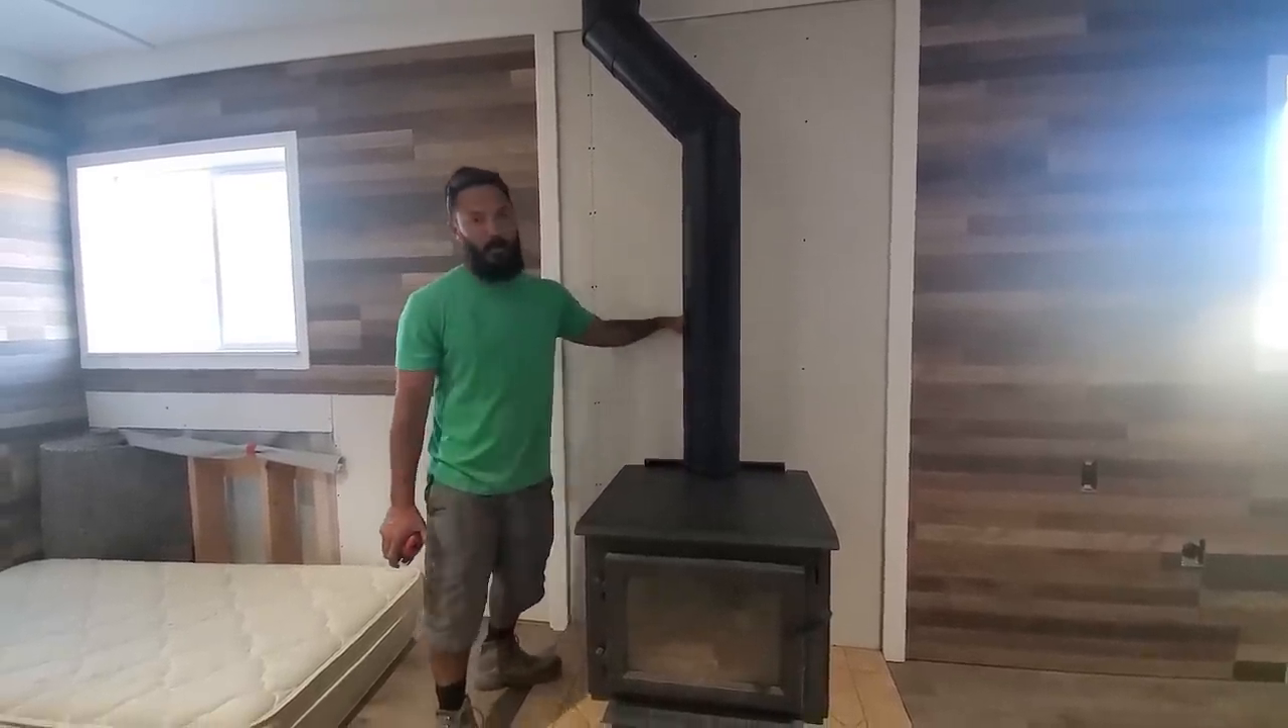What we ended up being left with was this four foot section back behind the wood stove, which is where we are going to be installing our corrugated metal.